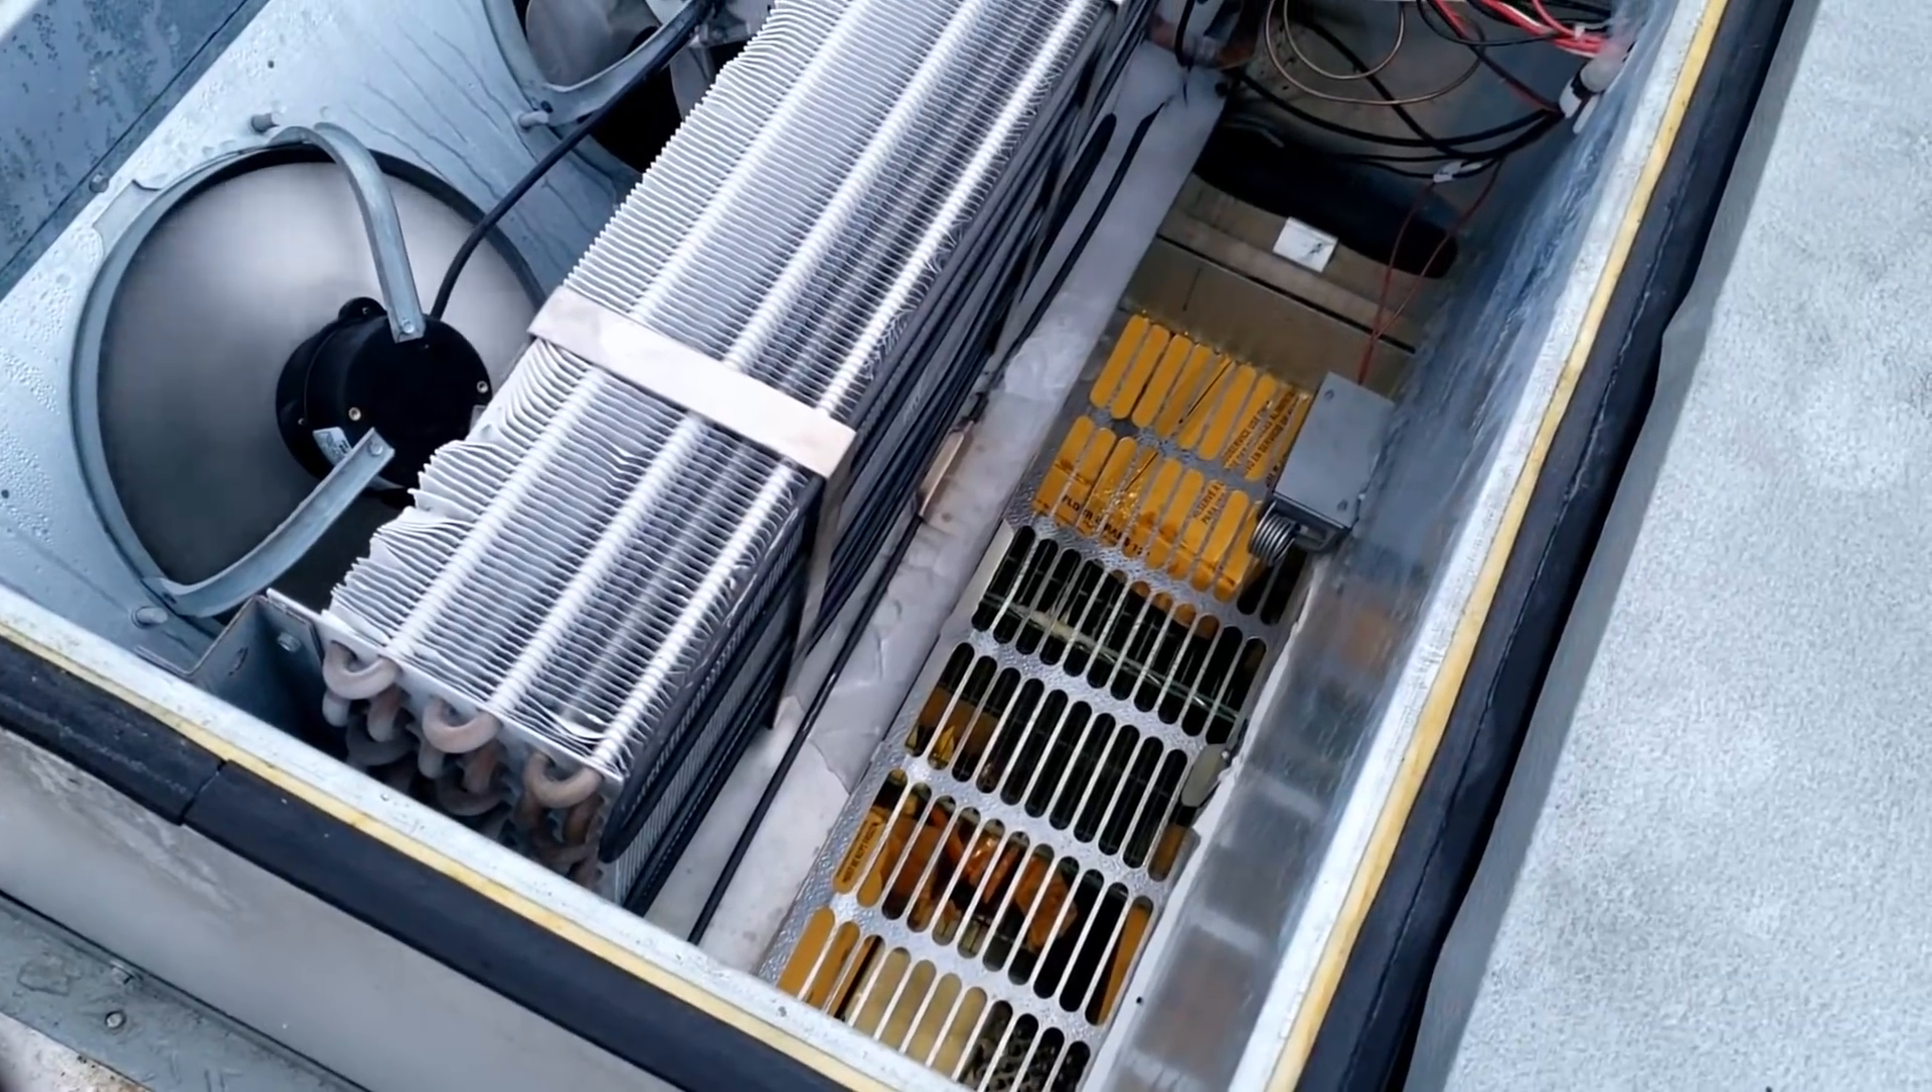All right so we got the top off of there.